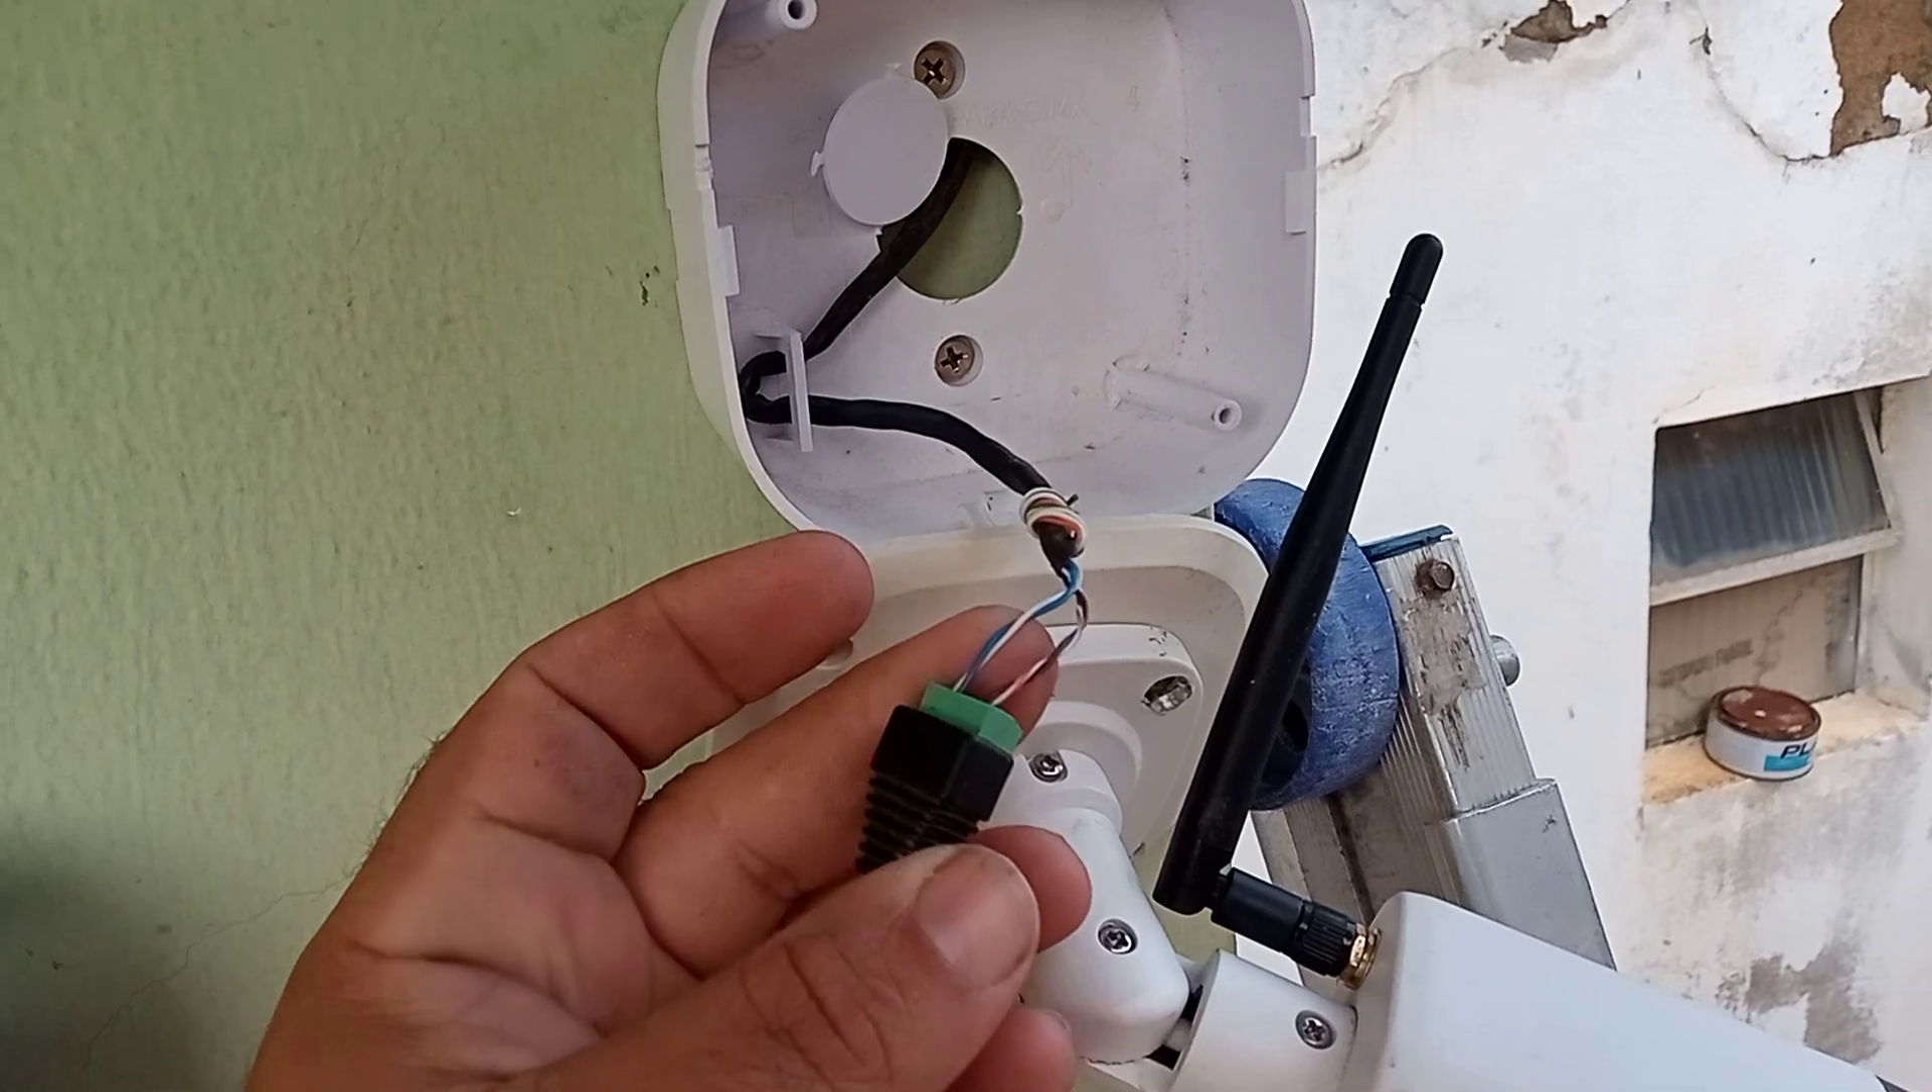Aqui você pode ver que eu já coloquei um conector P4.